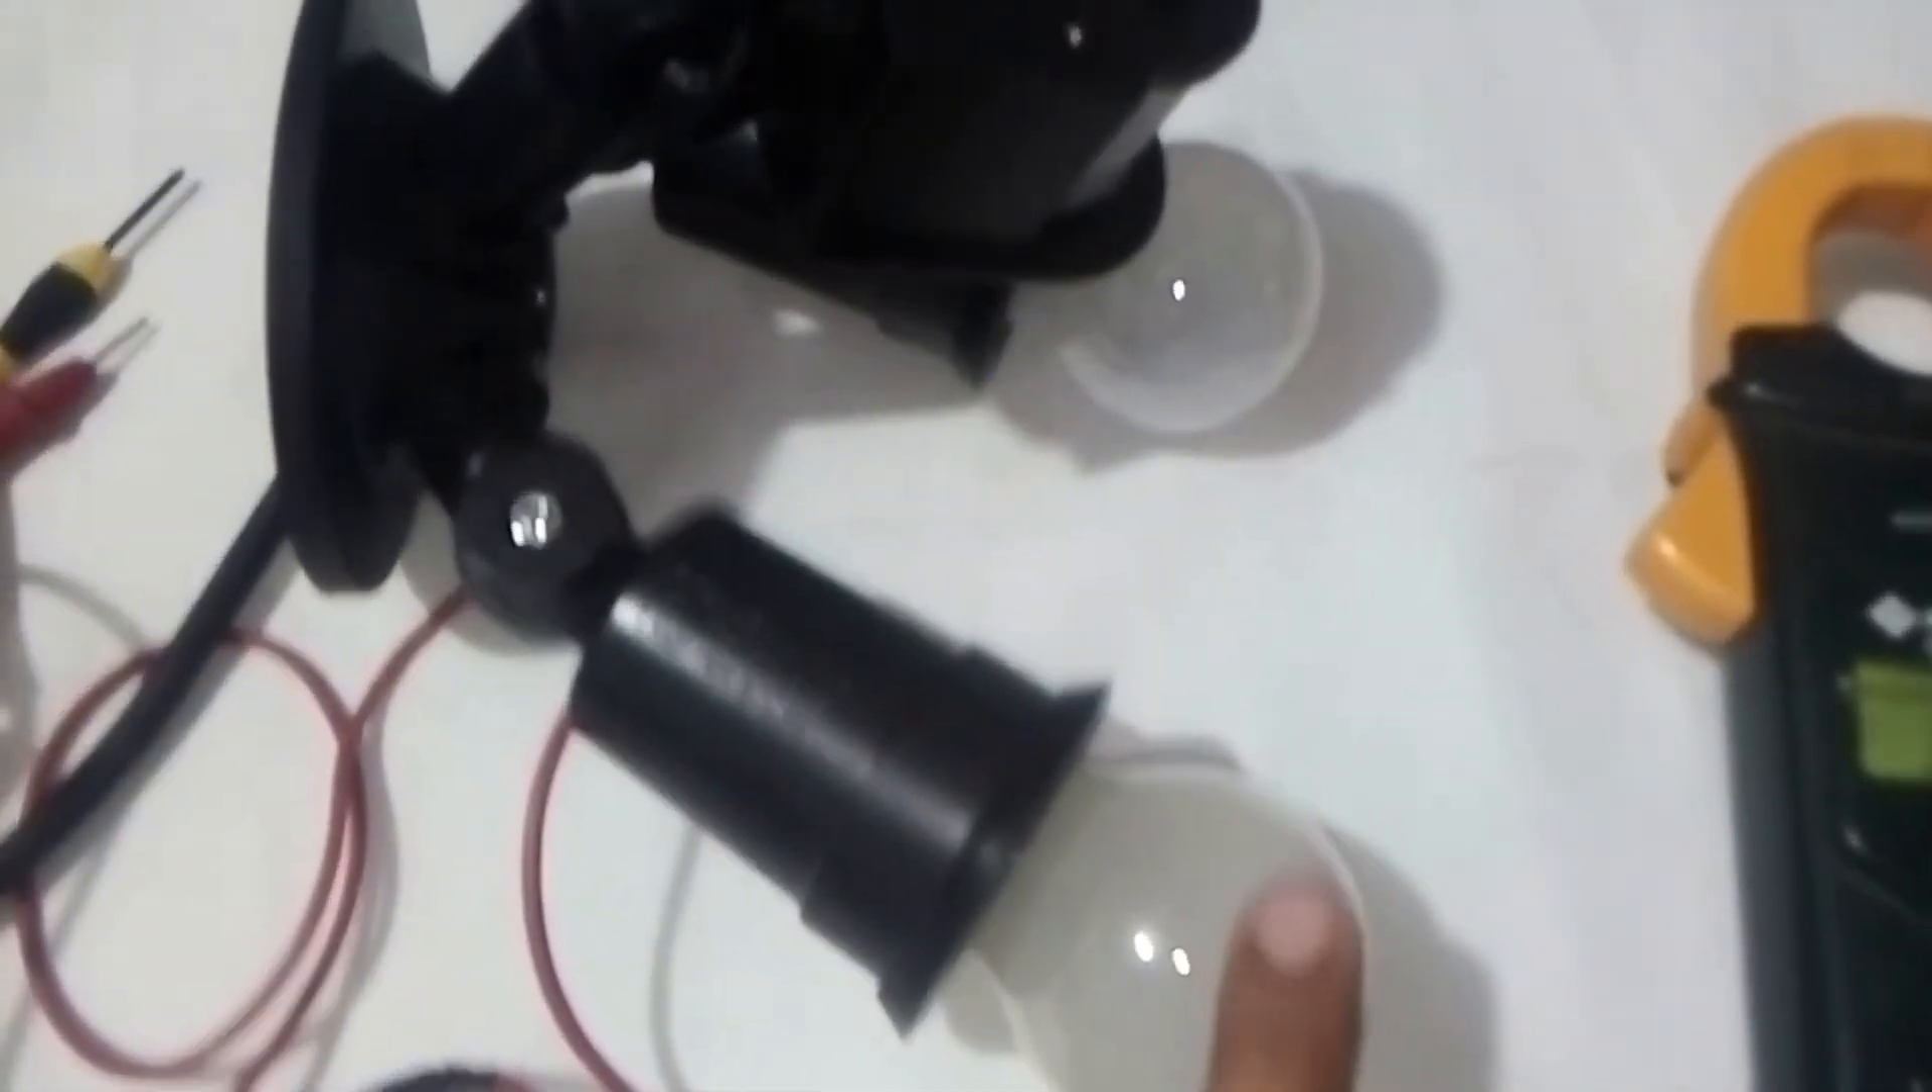Es muy sencillo de colocar estas lámparas Ya le pusimos los dos focos.